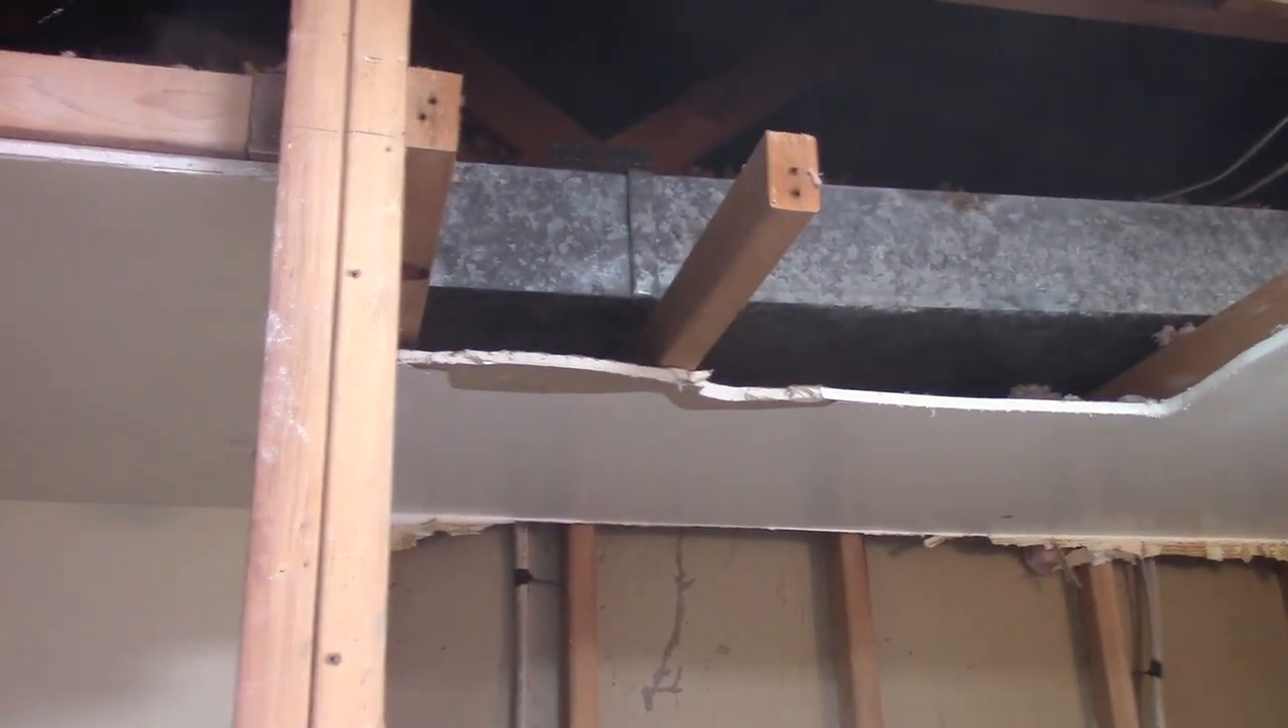Now I'm starting to take that soffit down.